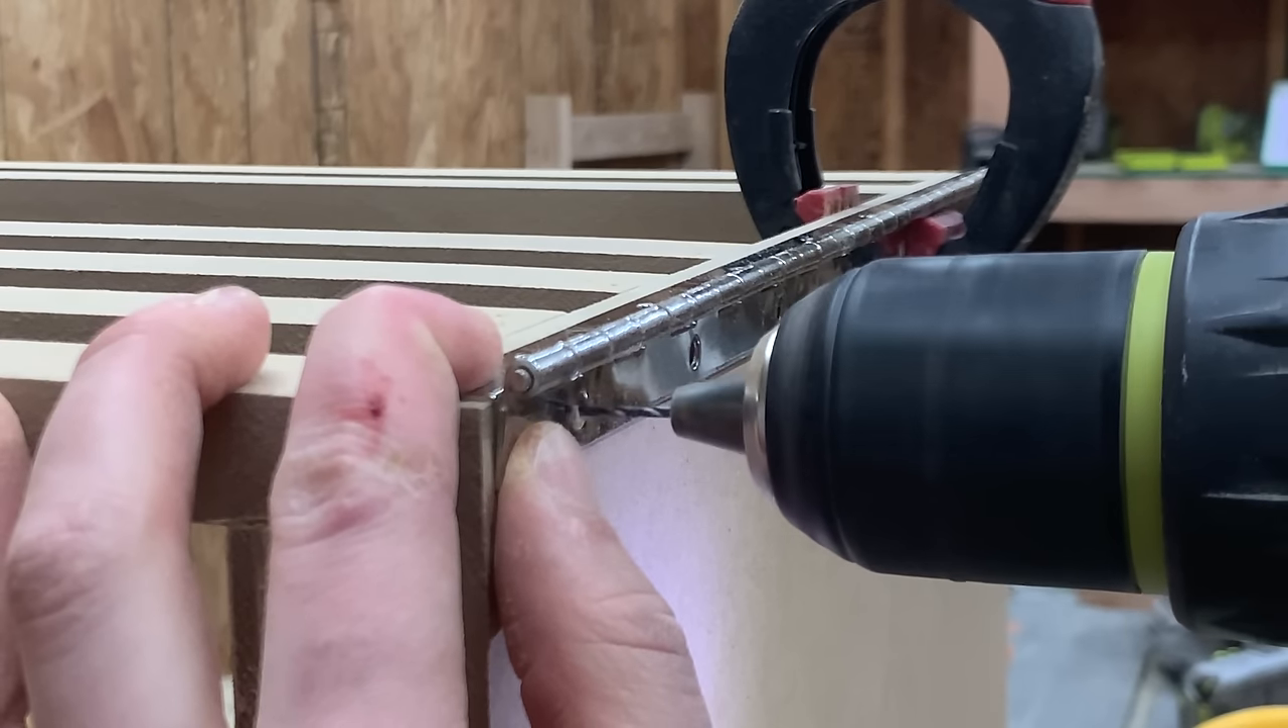With the hinge down to size we clamped it on the box and pre-drilled holes before installing the hinge with the included screws.